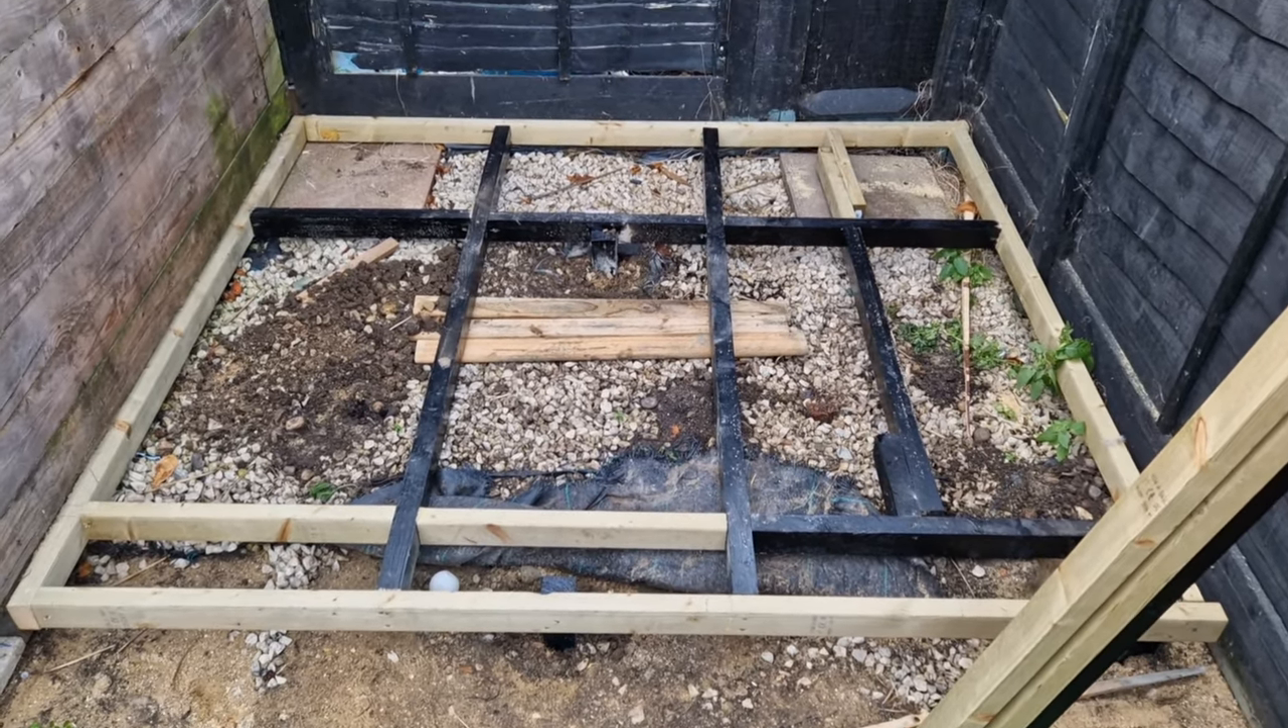So we've got all the battening in place now.